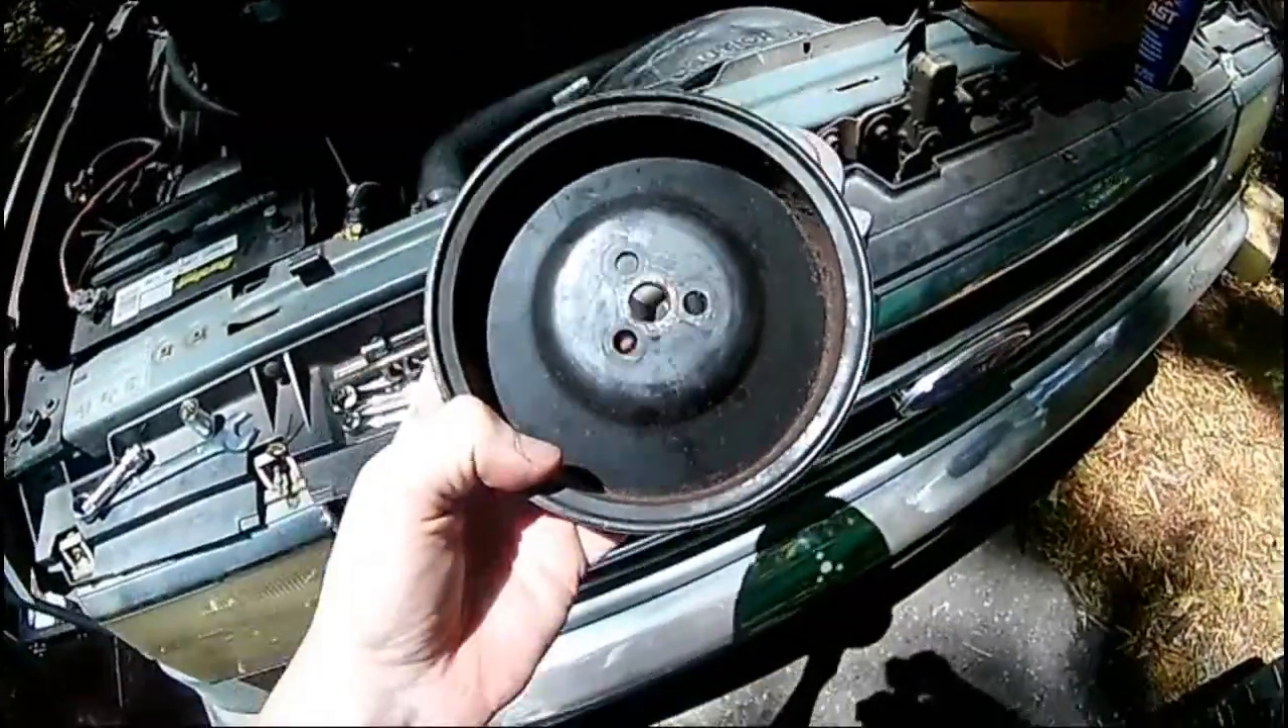So we've successfully removed the pulley.